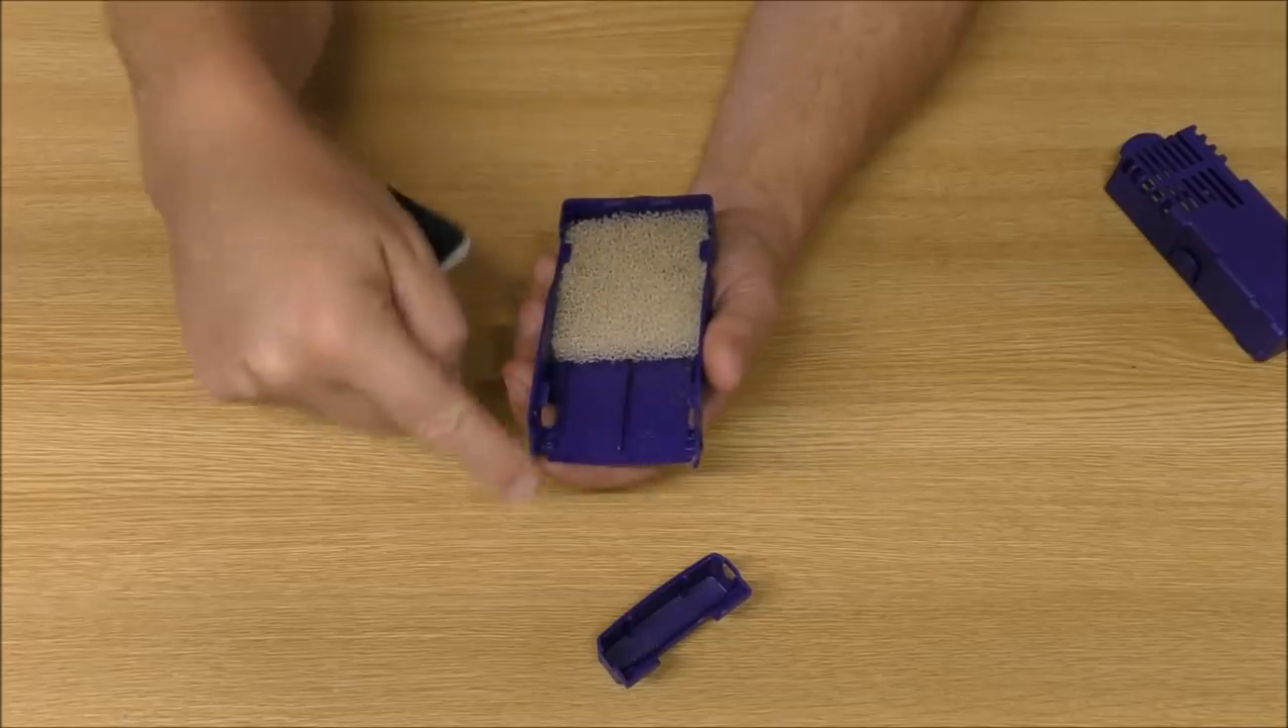And in here, we've actually got a sponge that's a little bit too small. I think ordinarily these coarse sponges come the full size of this cartridge.